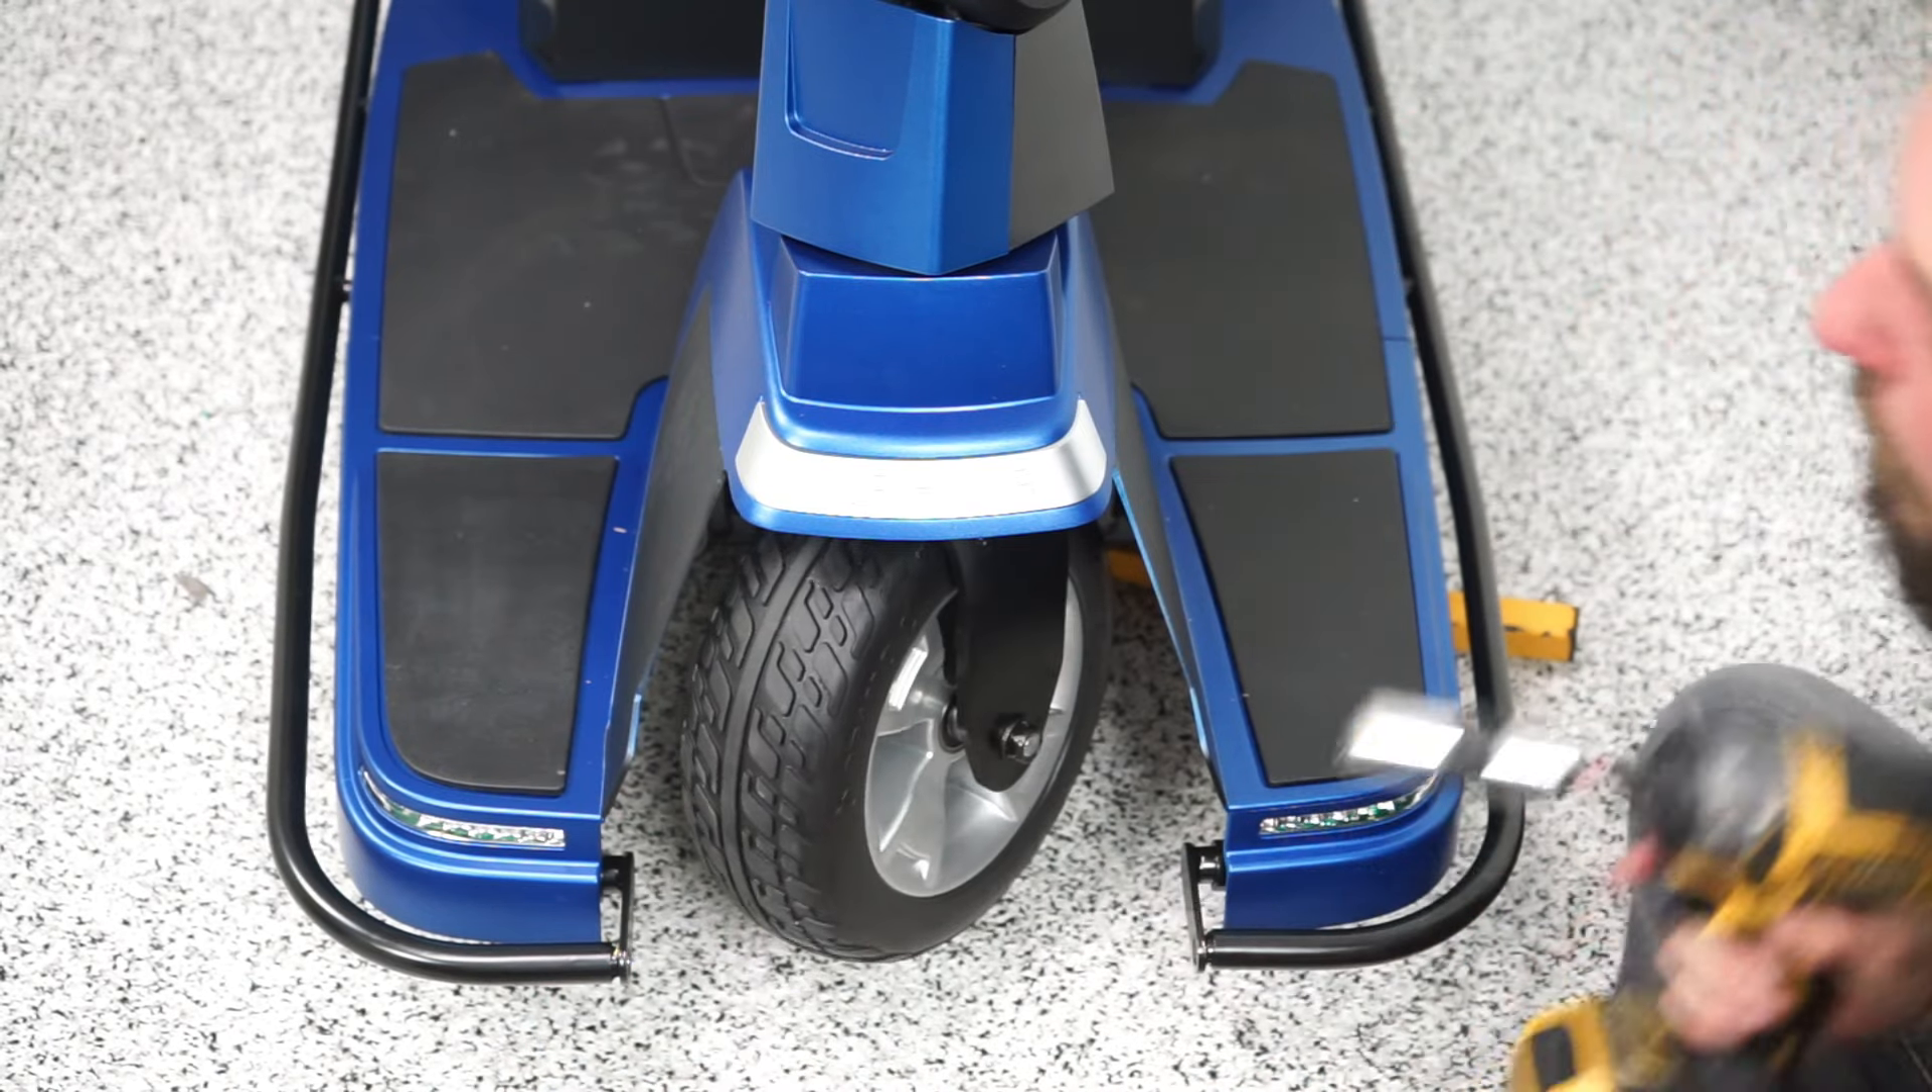And now we're back on. So that is how you replace the front tire on the Maxima.